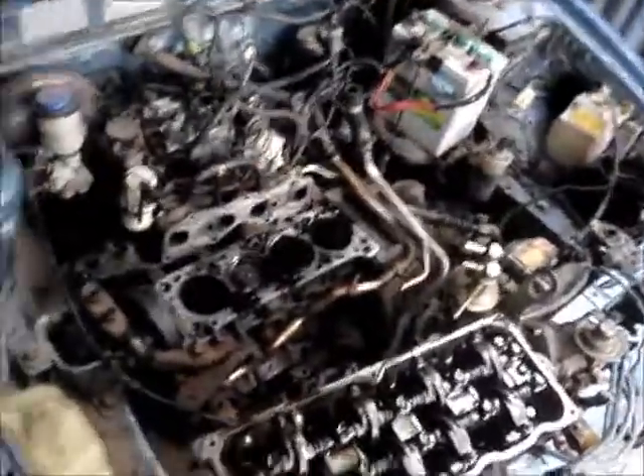Okay, so the head's off with some minor stuffing around.